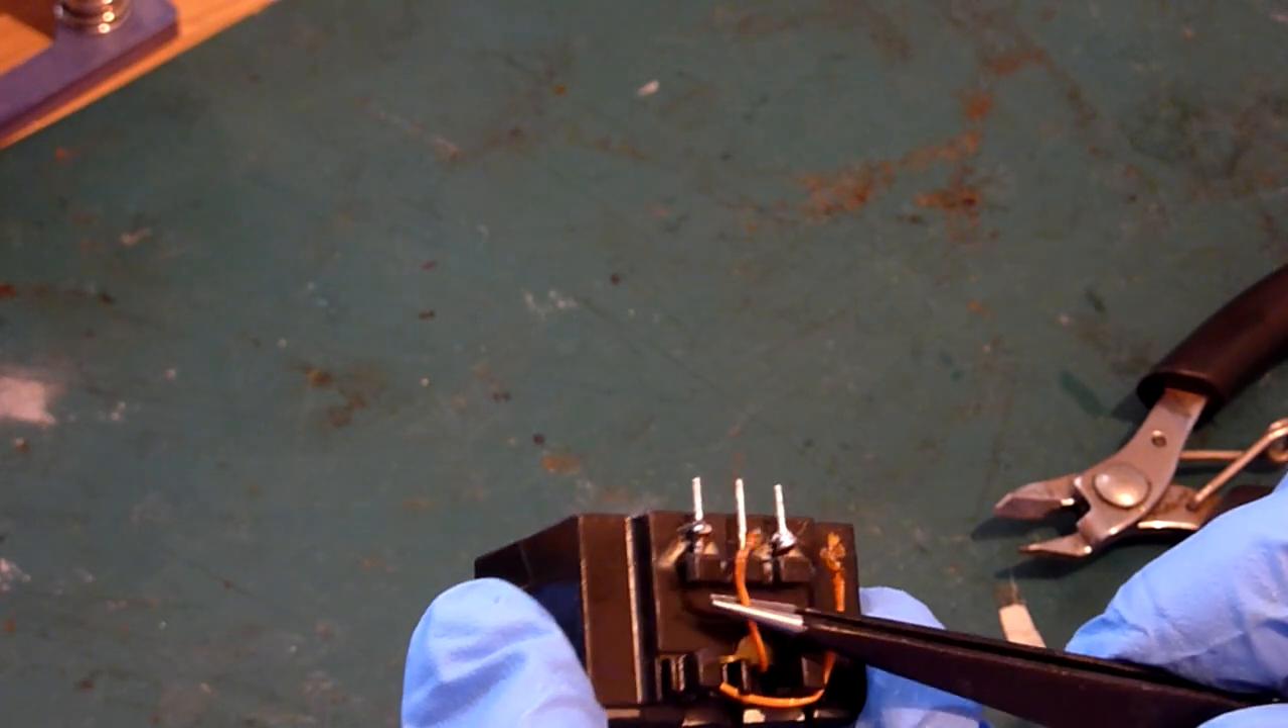So, three pins now are back in place.